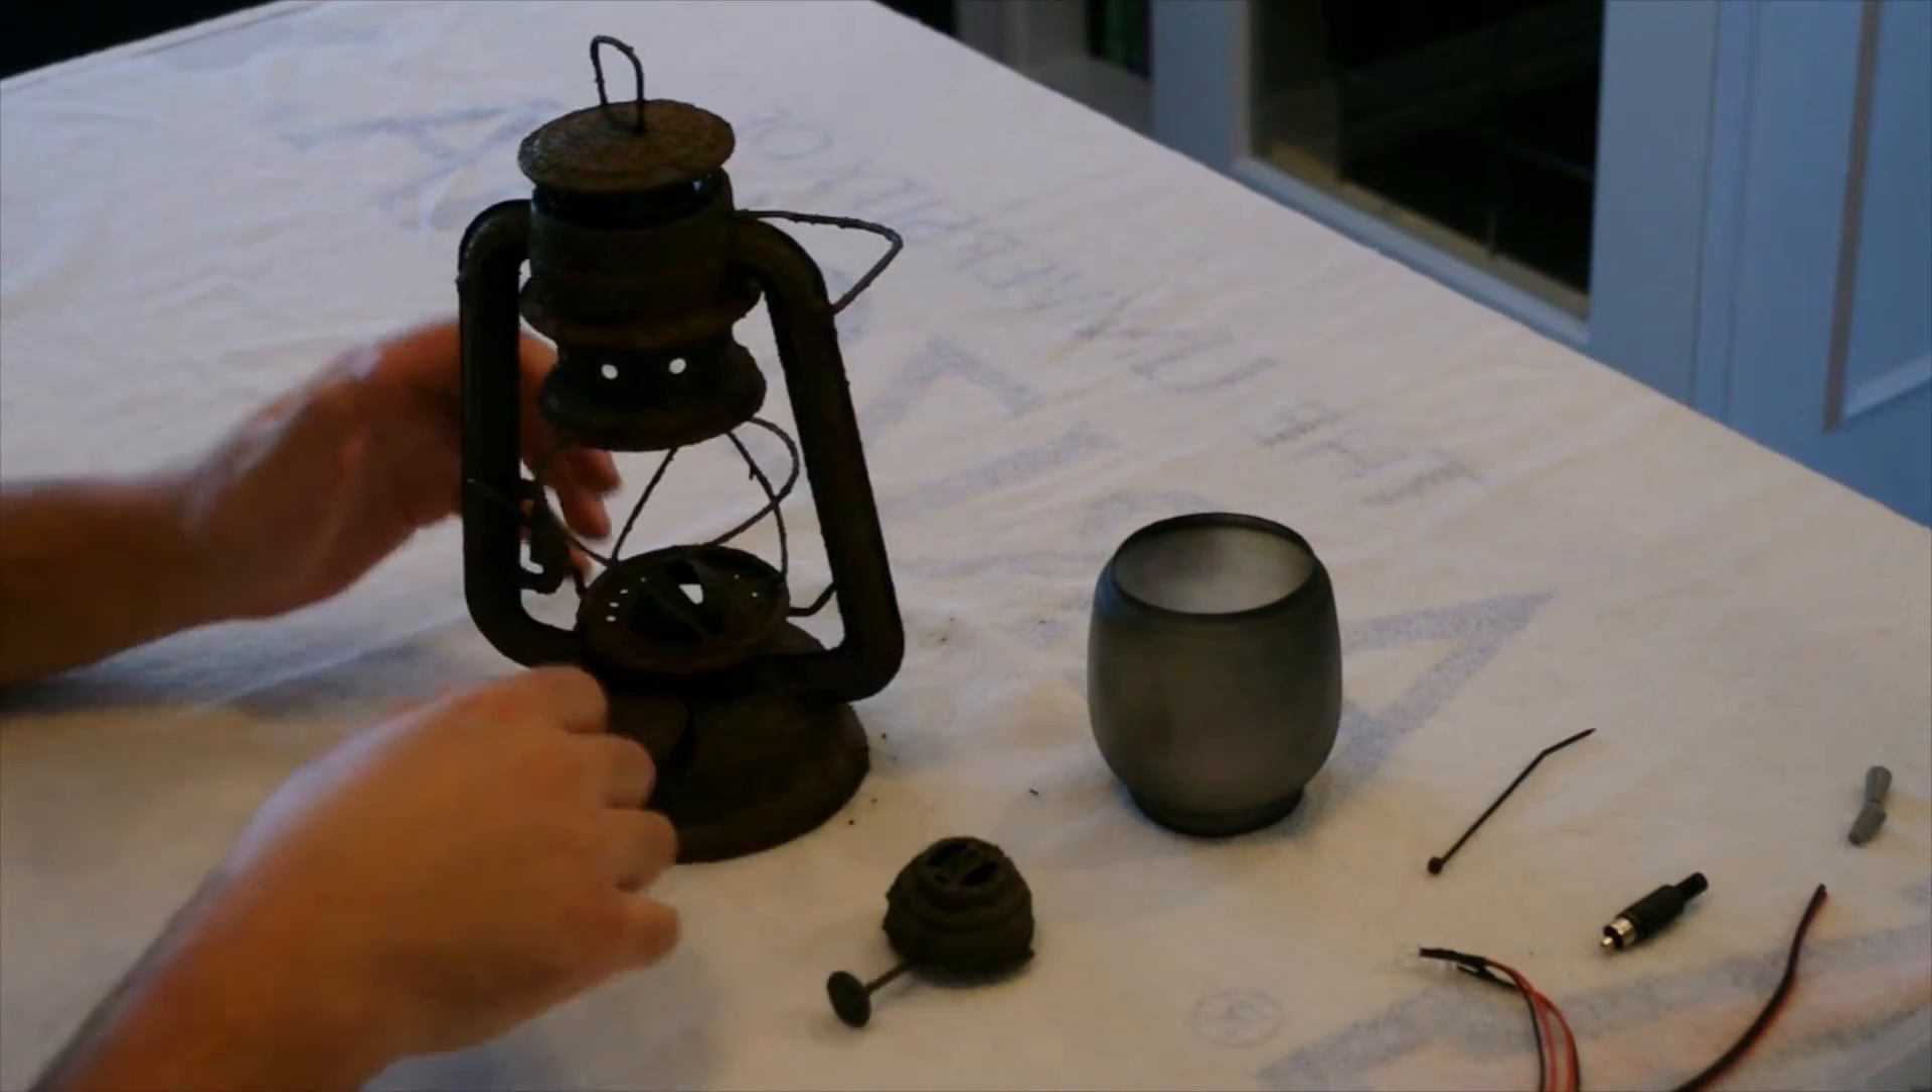So they've got the globe taken out of here.